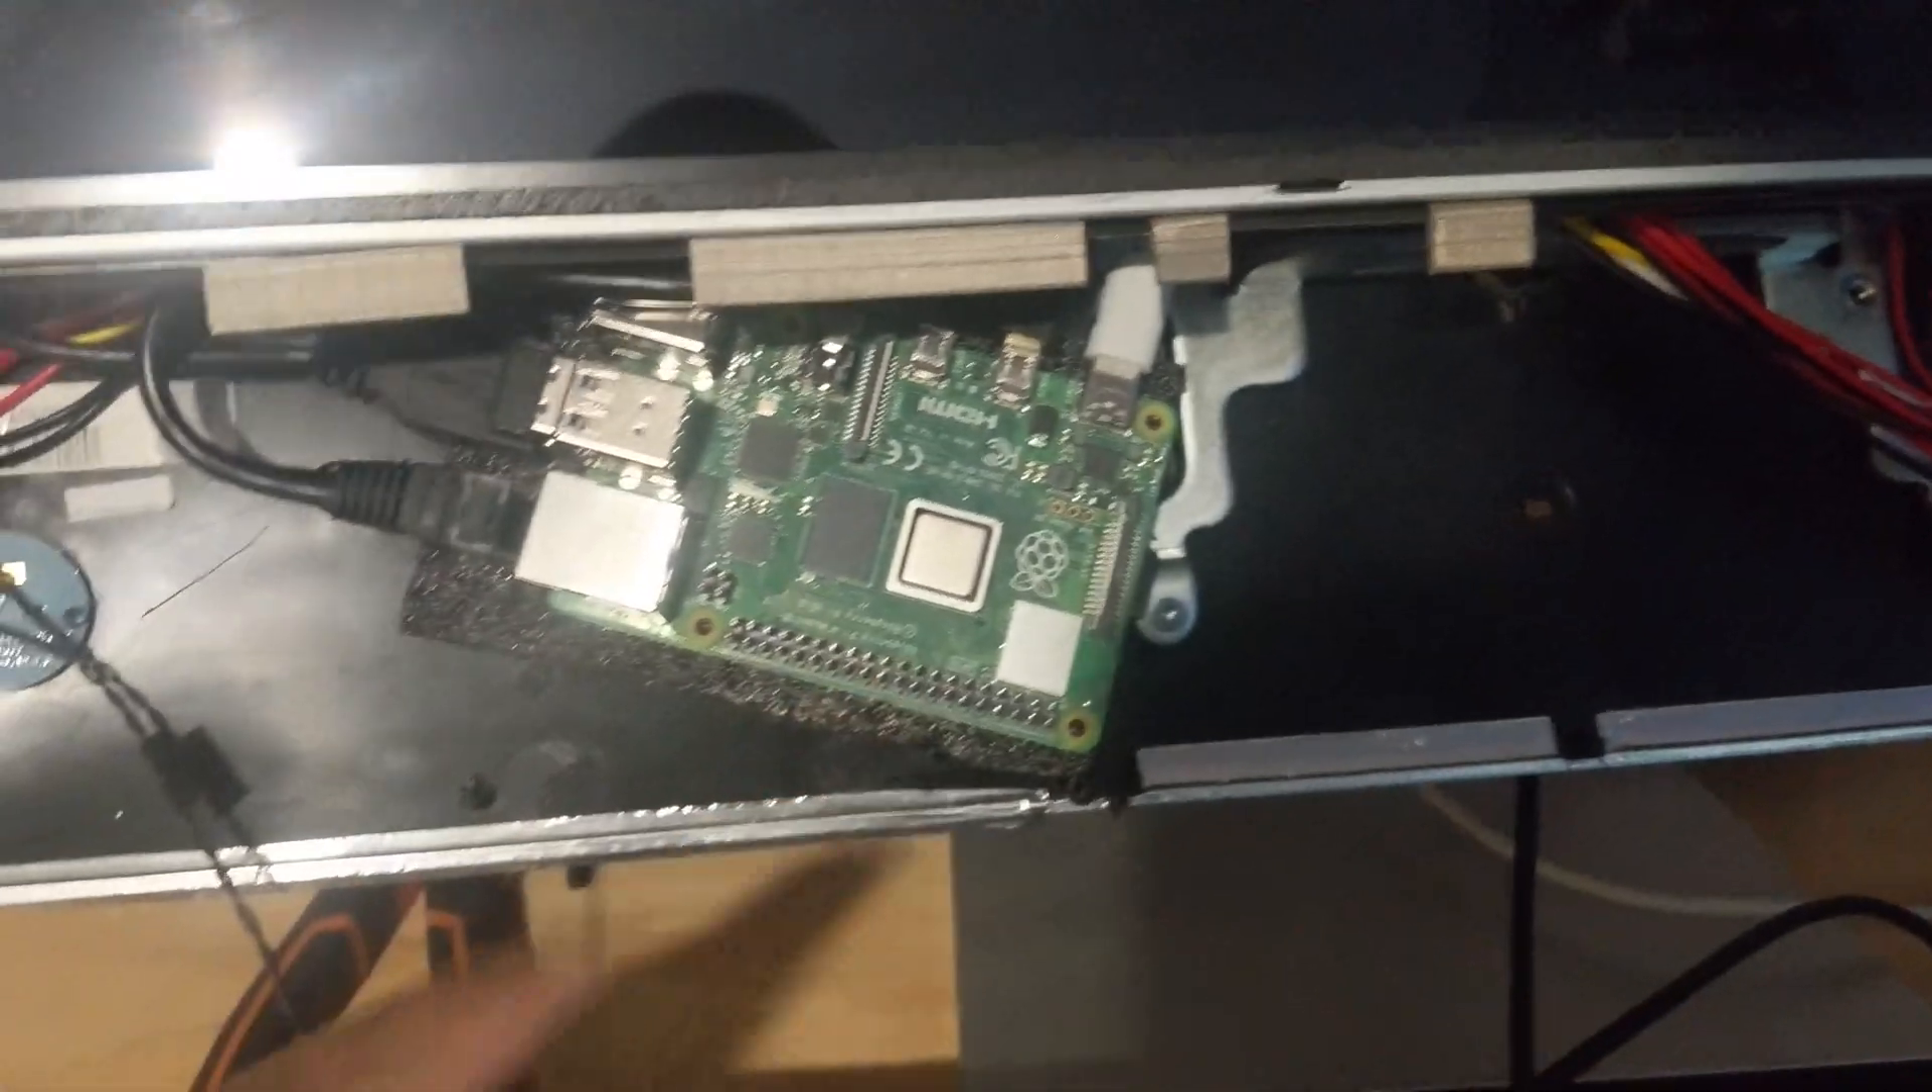Okay so I've mounted the Pi down here just for easy access connected everything up and I'm really scared to plug it in.